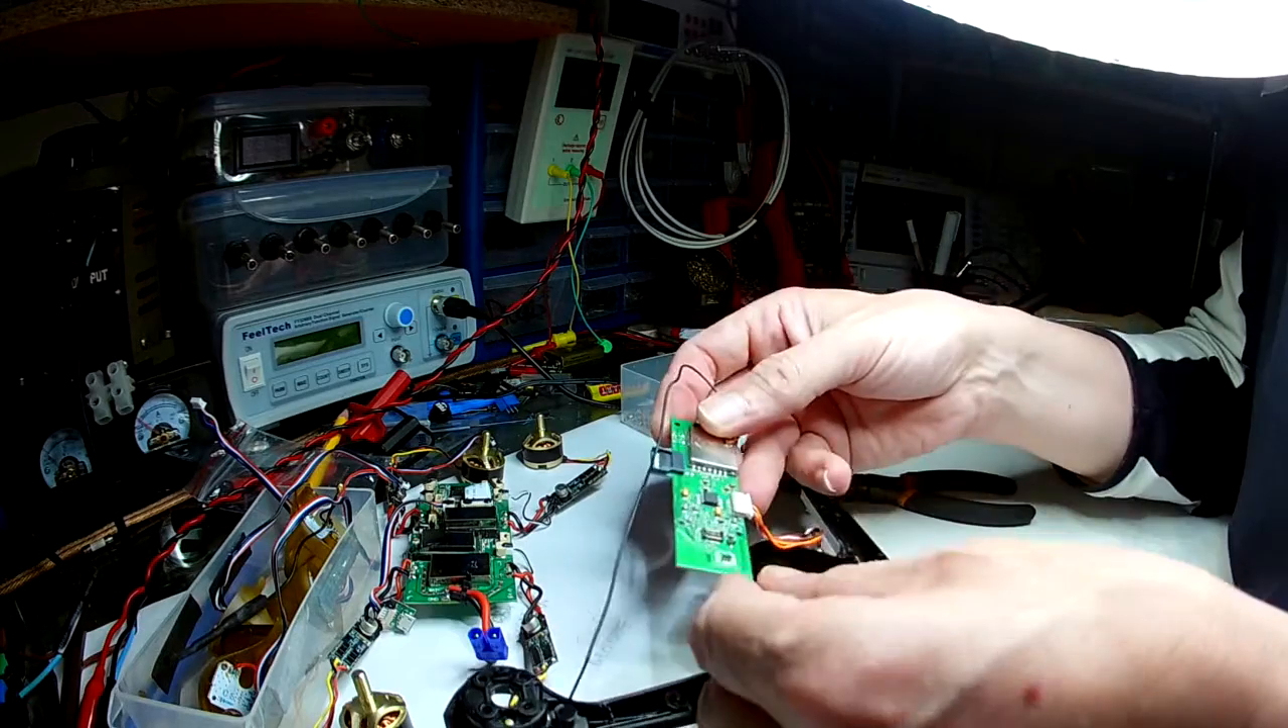Okay, so there's the board out.